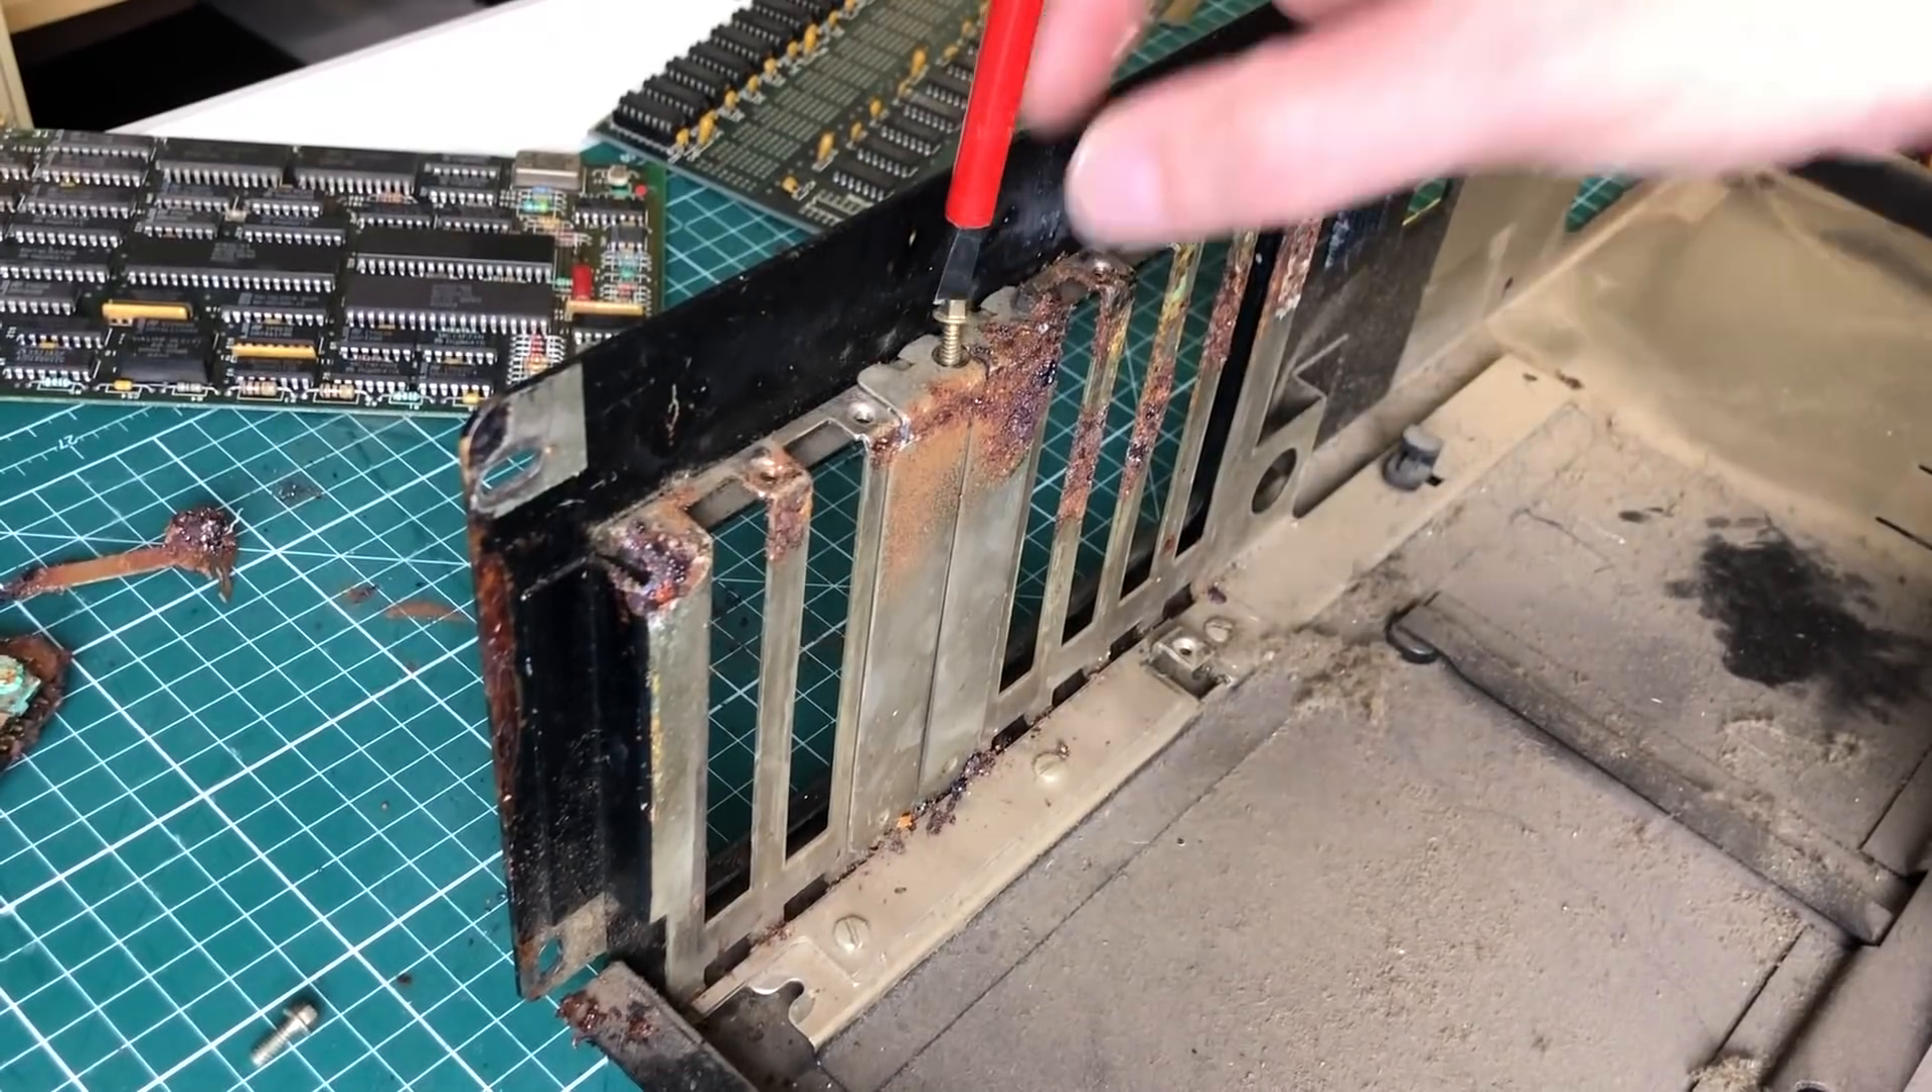There are still some slot covers that we need to remove.